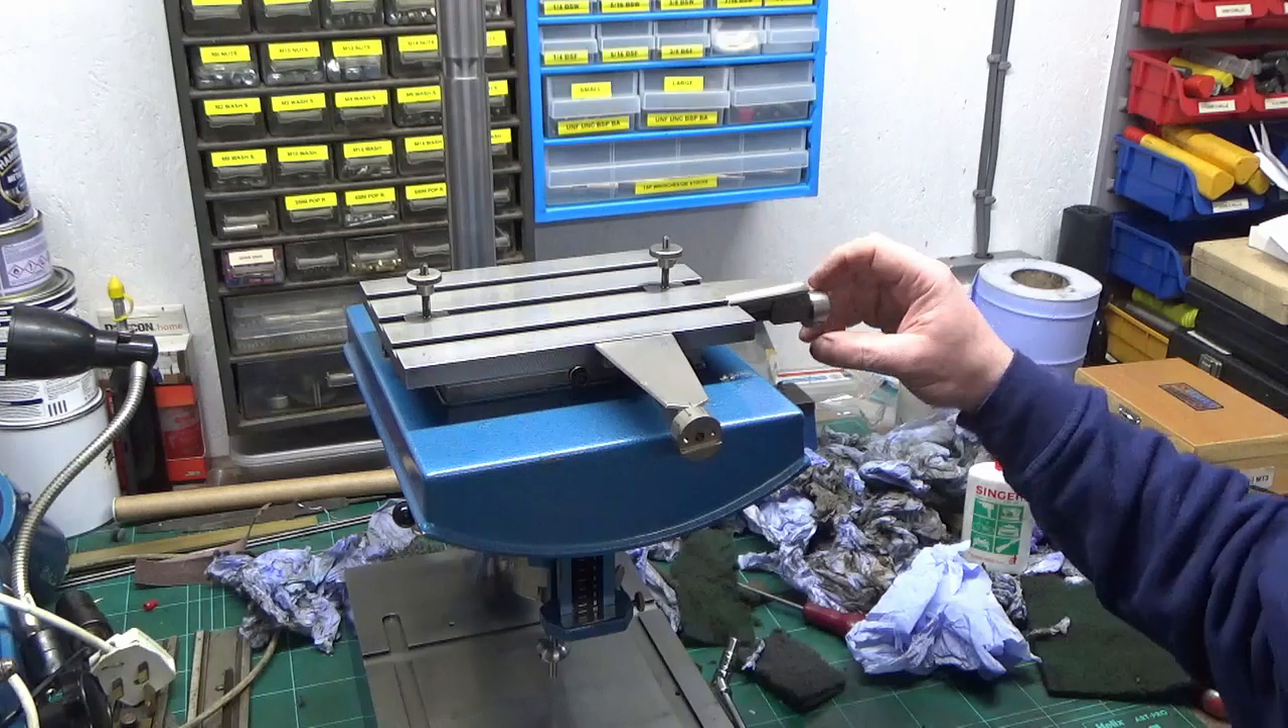All right guys we've got our xy table refitted to the machine and all now very nice.